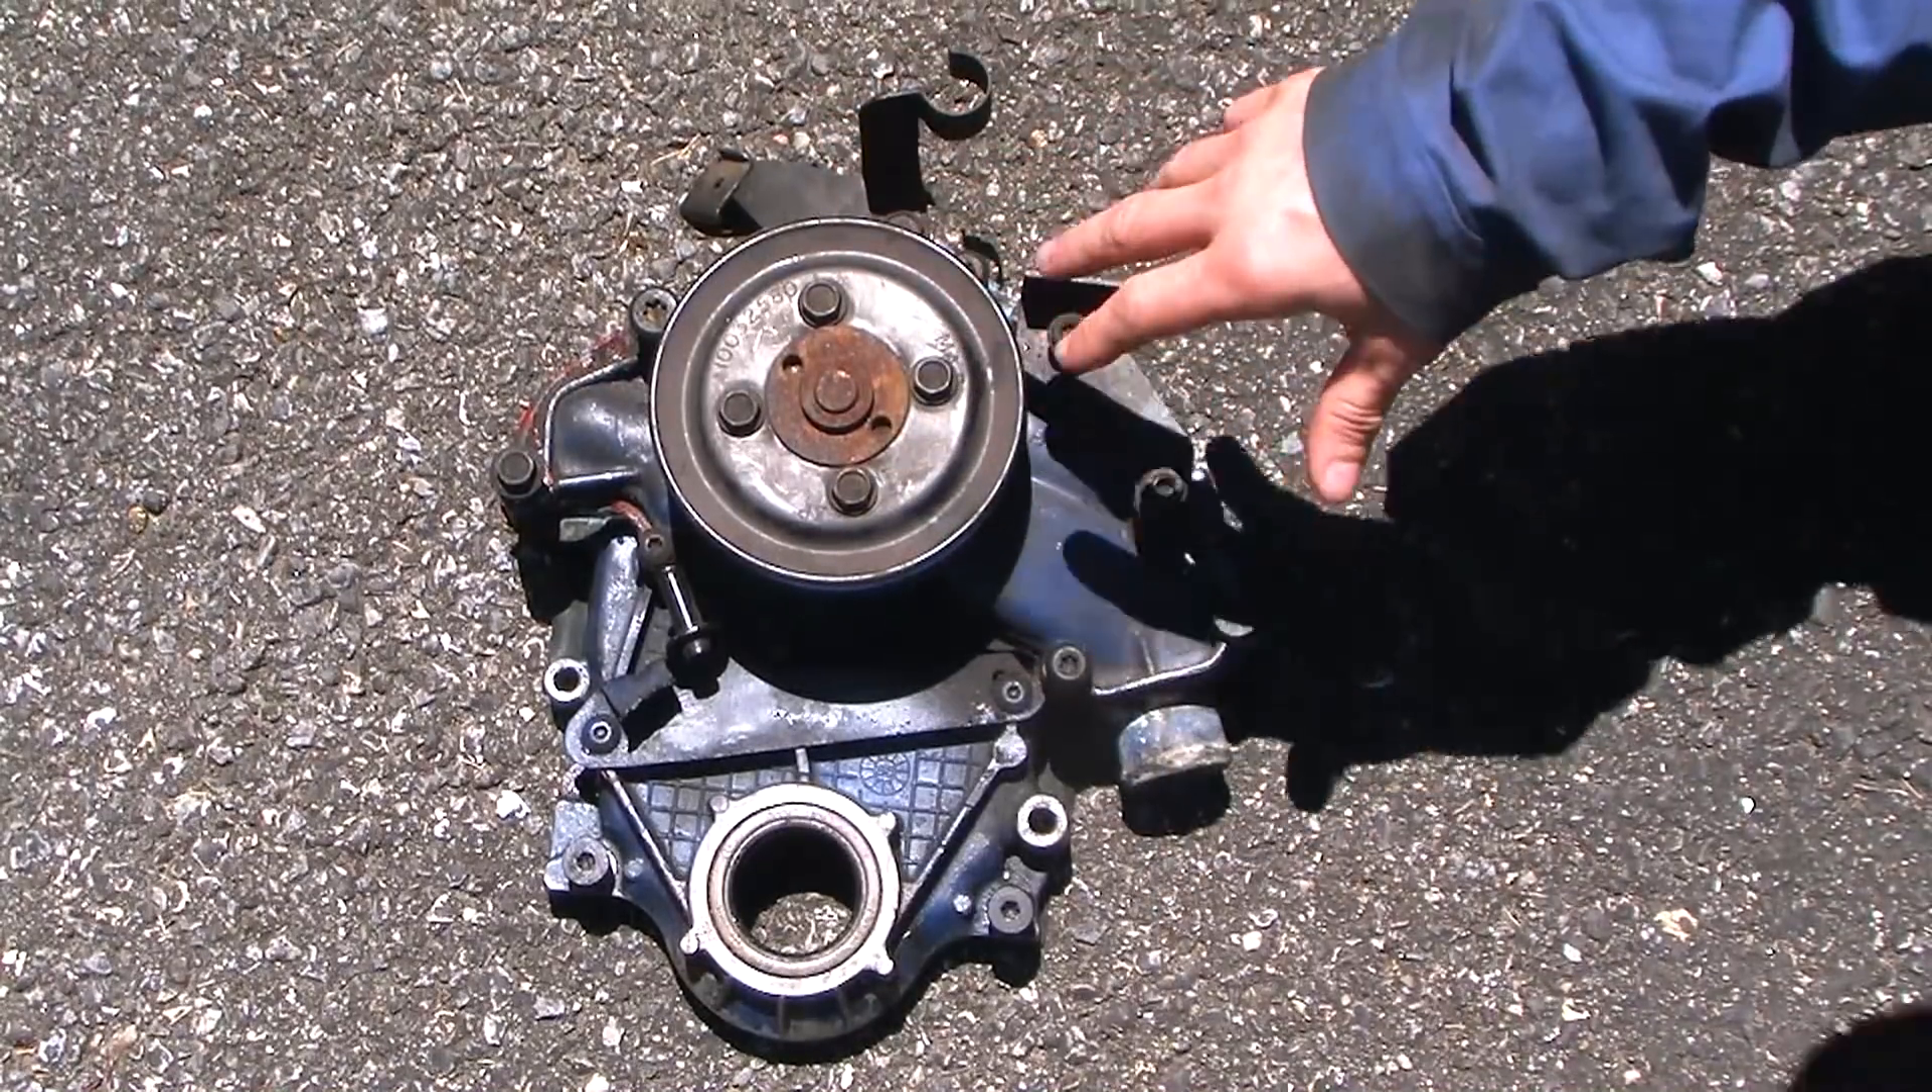Alright, here's the timing chain cover removed.